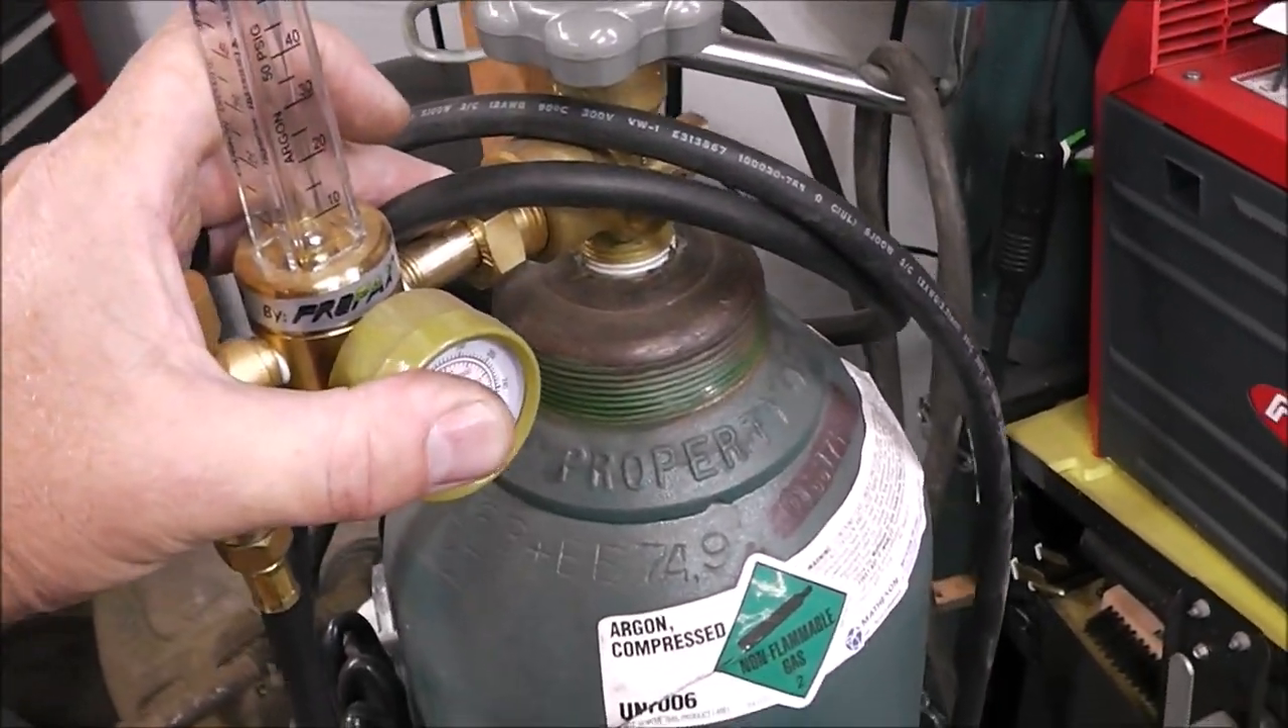So, I've got my bottle connected up.